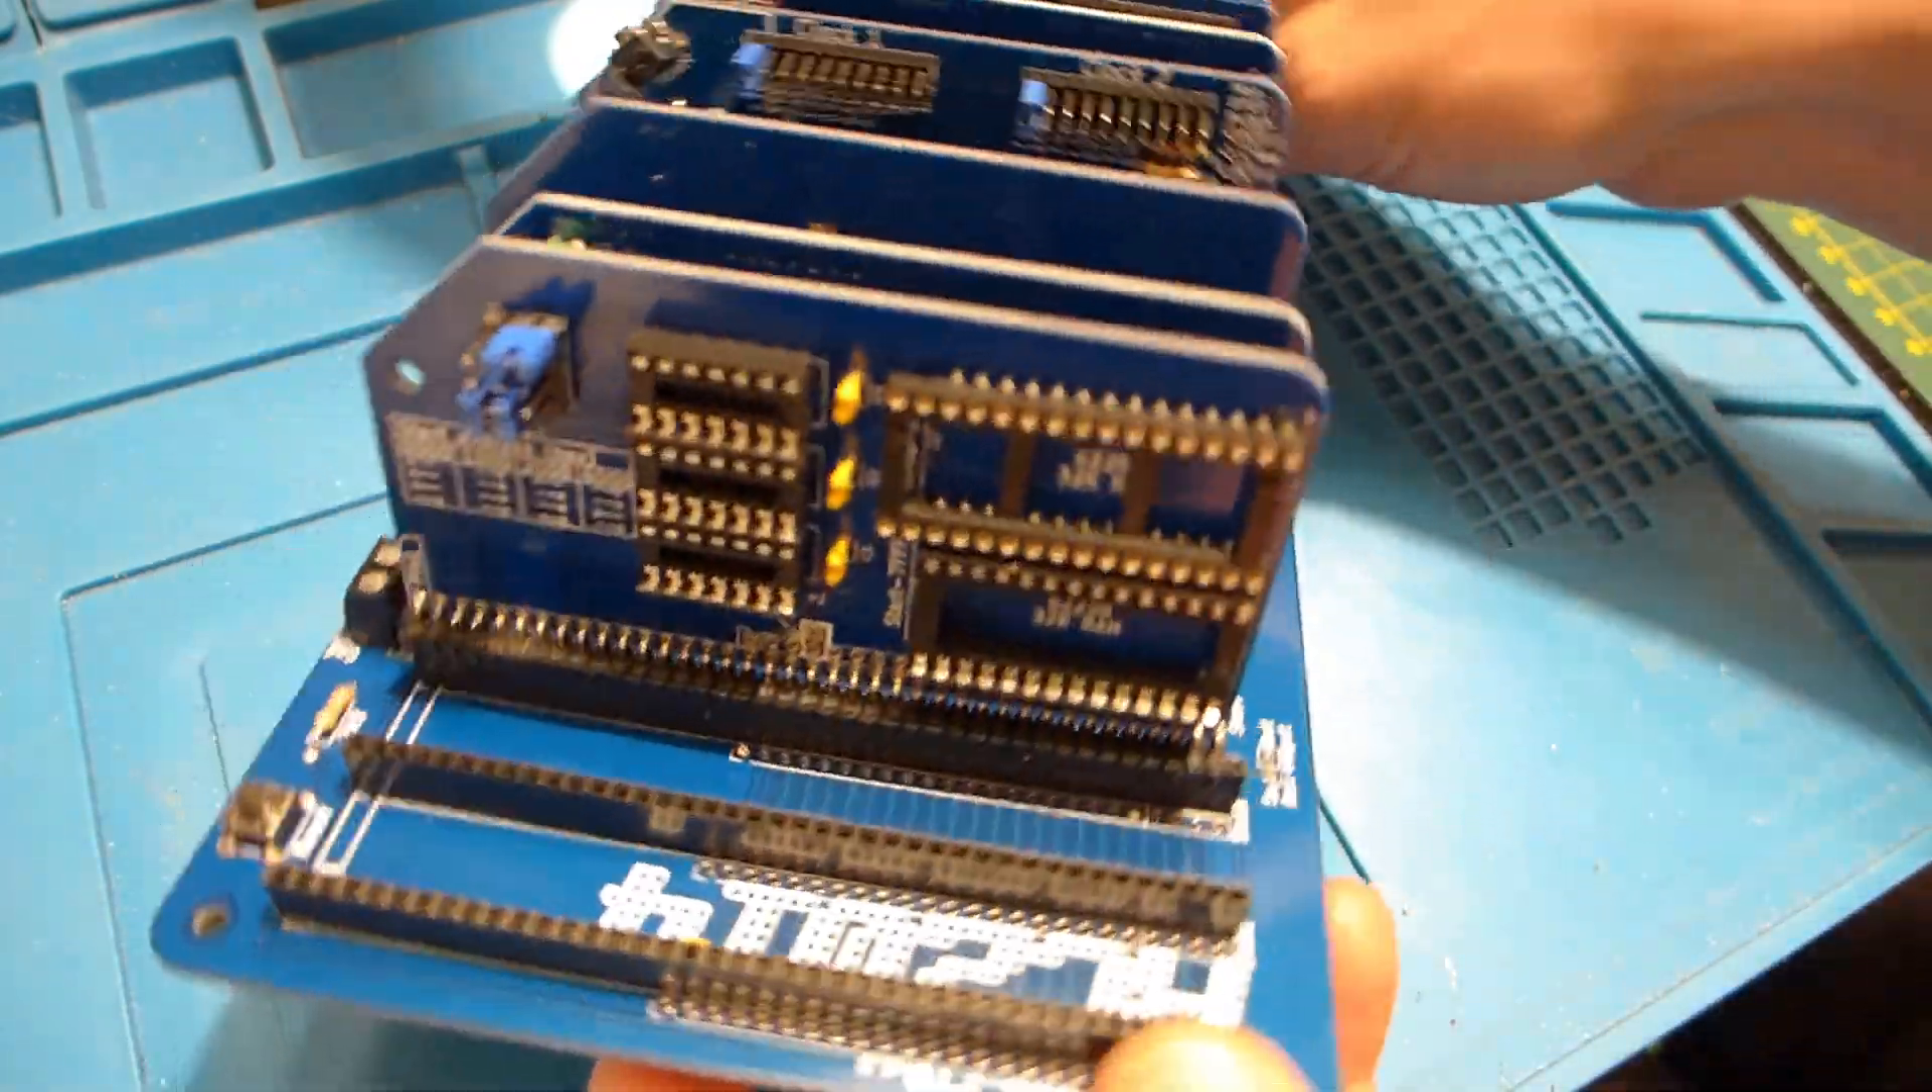All the soldering is complete. I need to put the chips in. But I'm going to do that later after doing some basic tests.